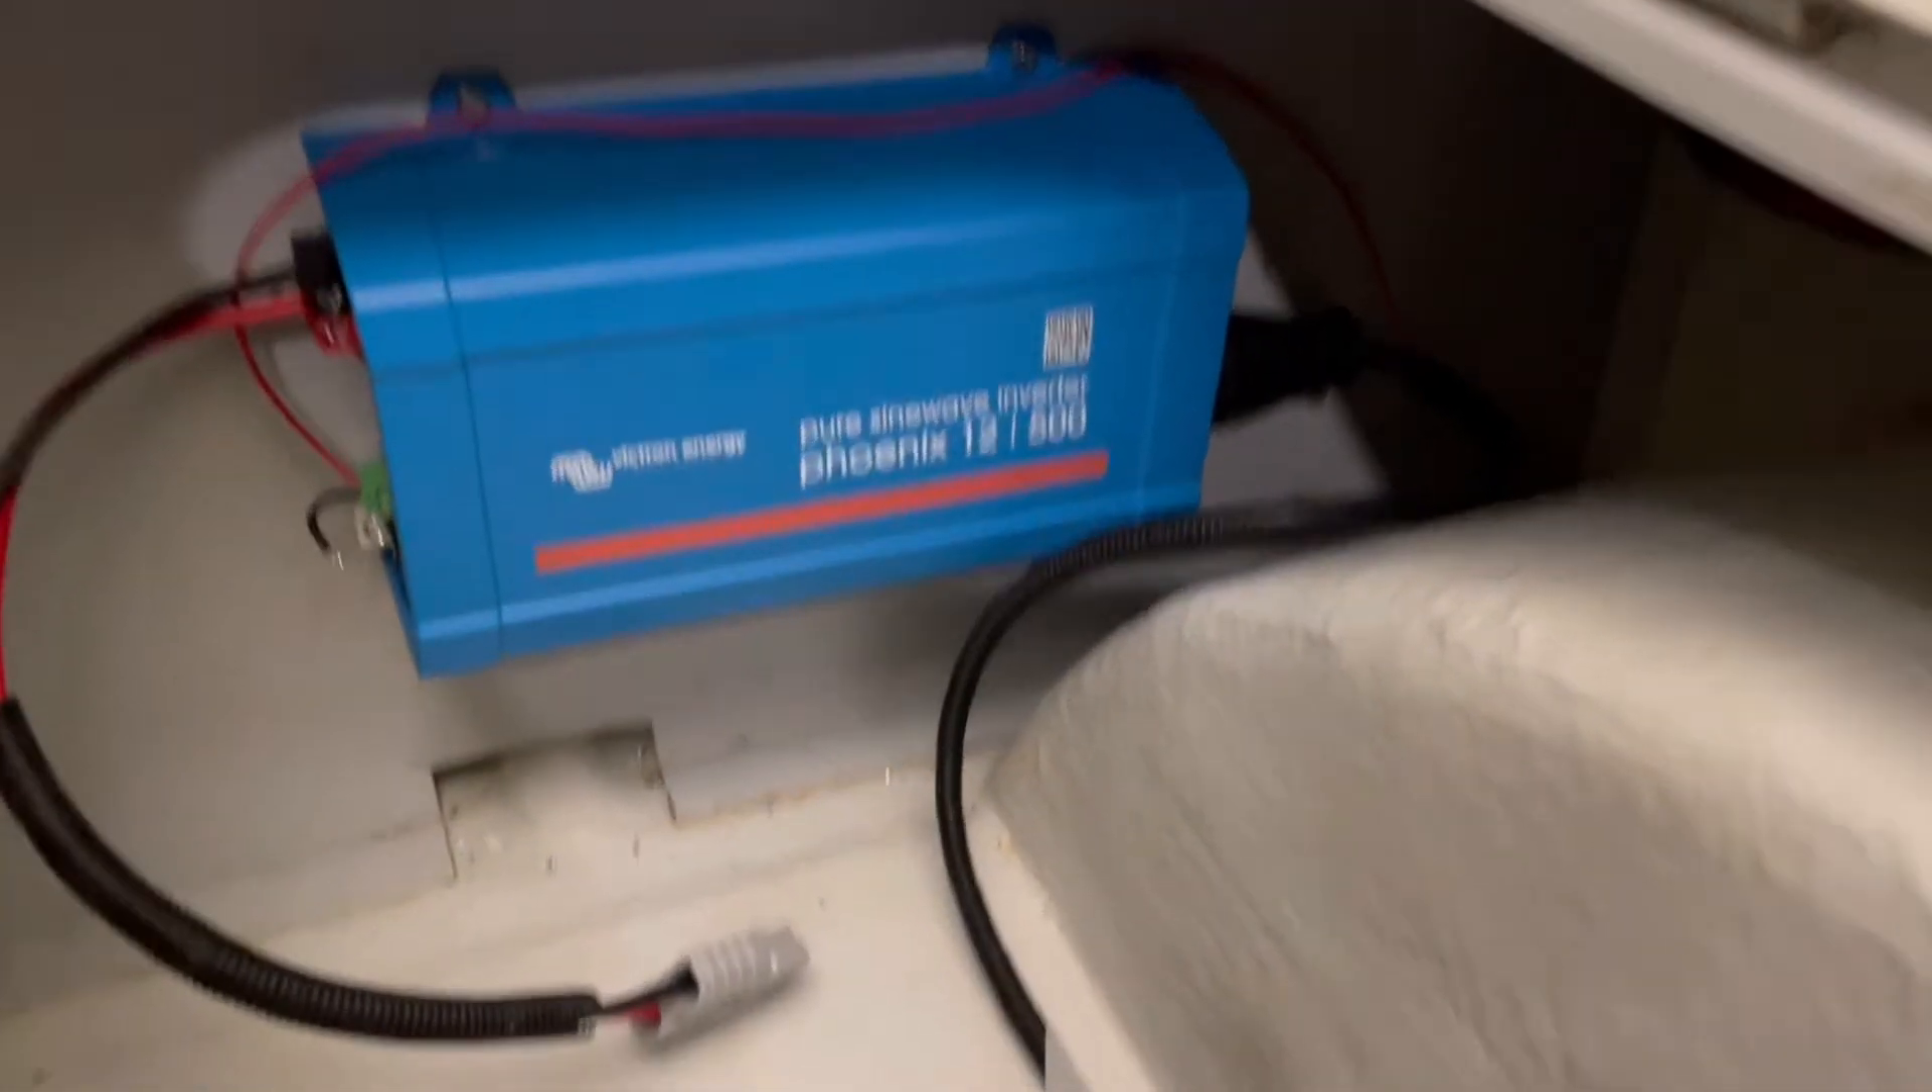Okay the inverter is installed it's on the aluminium panel that separates the front and the rear bin in the Covango and I just put some bracing behind on the opposite side of the panel some aluminium strips.